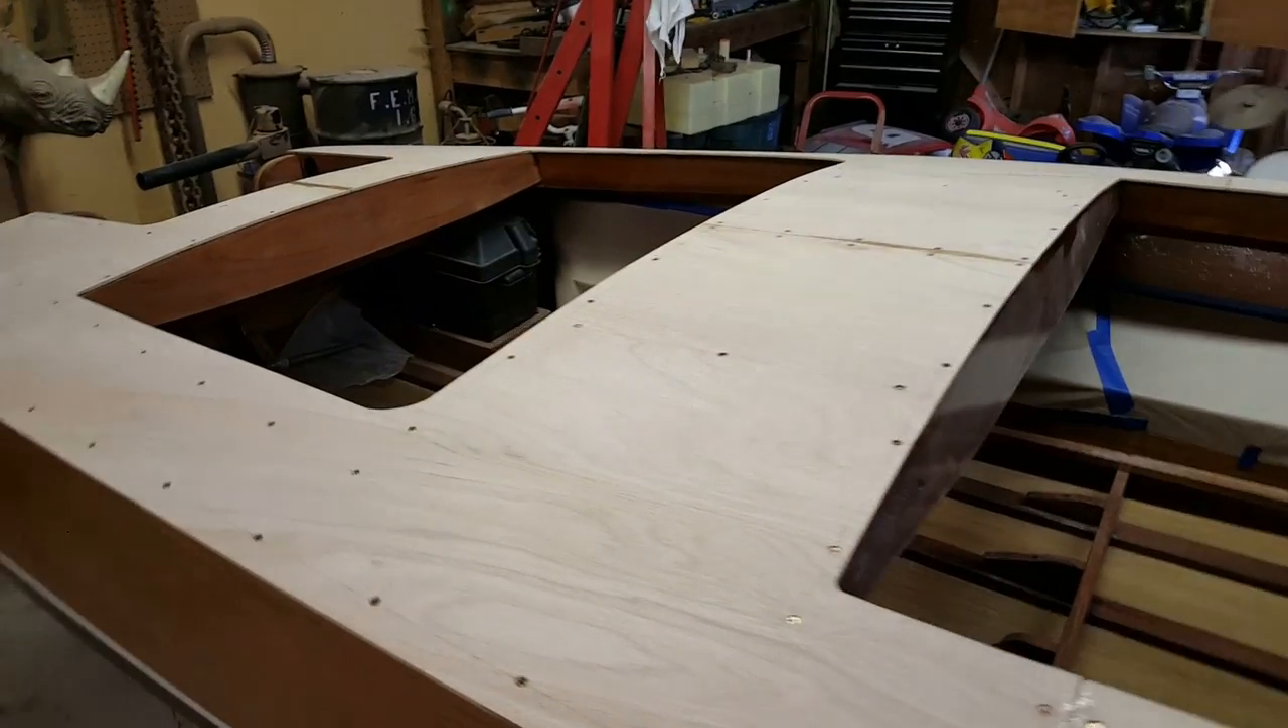We have the rear section of sub deck all glued down glued and screwed it's never coming off.